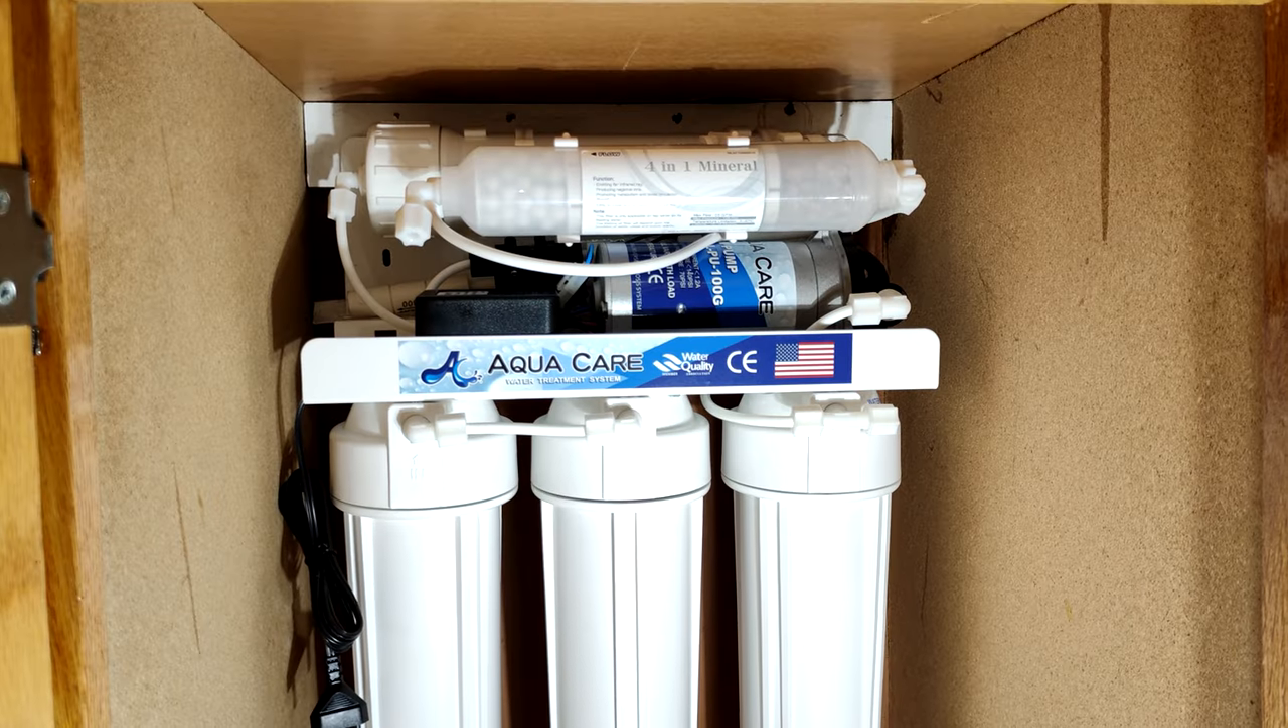Right the unit is now mounted under the counter.